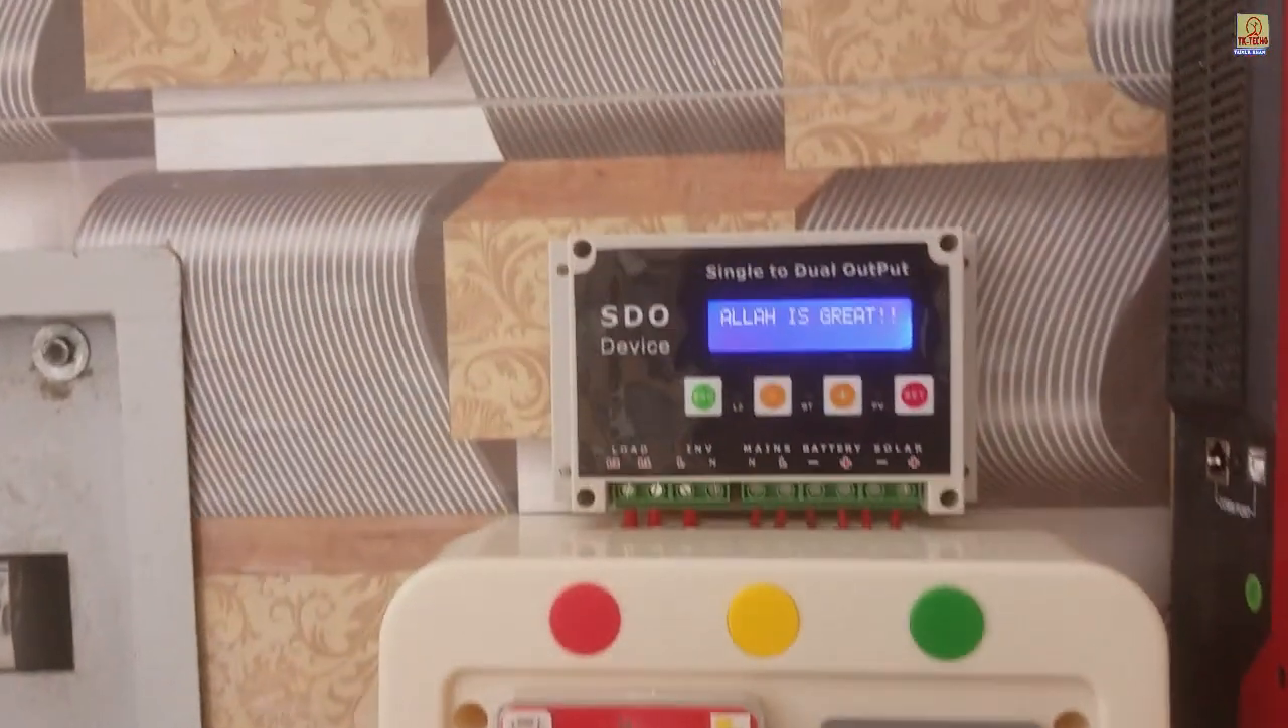تو فائنلی پیارے دوستو ہماری ڈیوائس انسٹال ہو چکی ہے۔